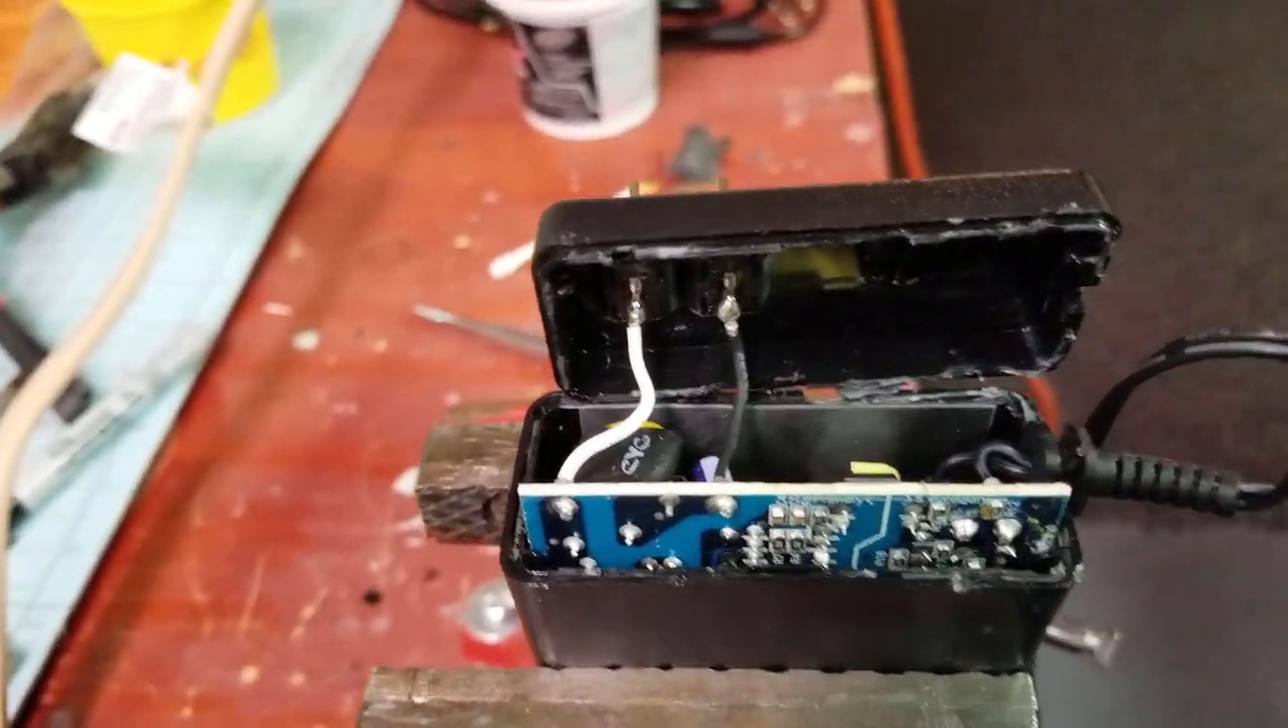After a little bit of coaxing I finally got the power supply taken apart and now we can get into modifying it.